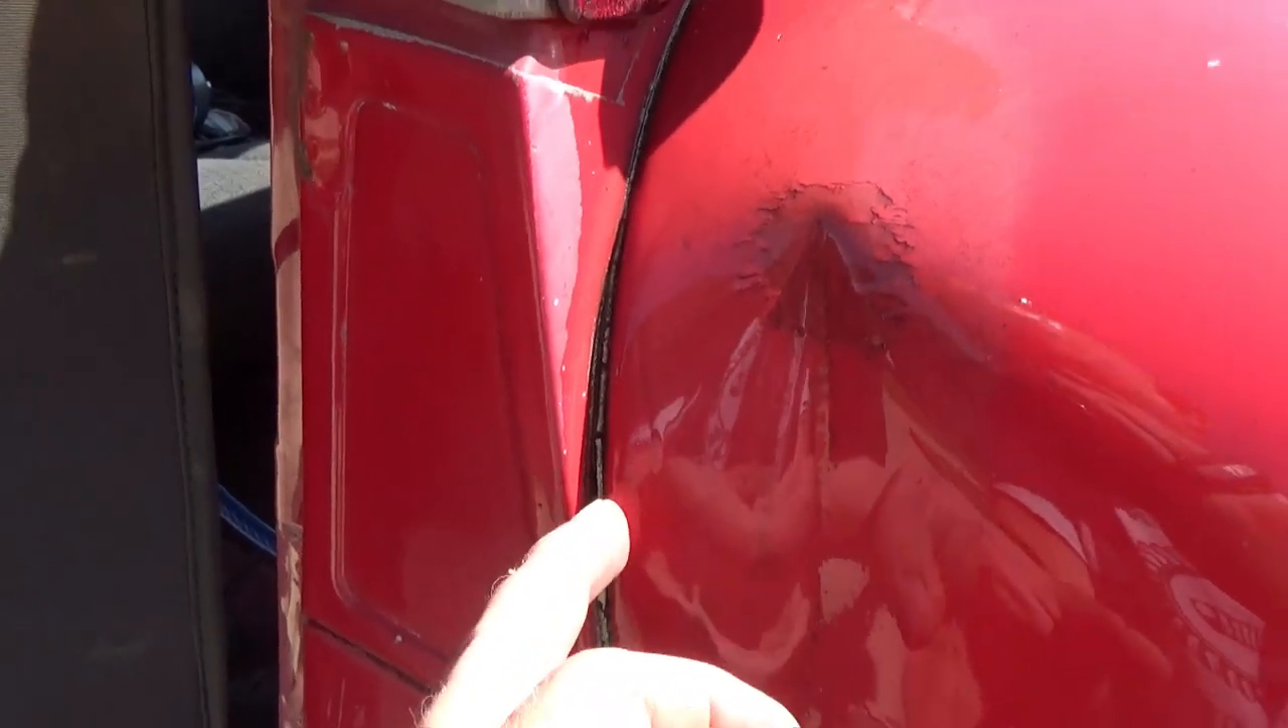You can see right here, I've got some pretty good gappage going on between the cowl and the body because of that dent right here.